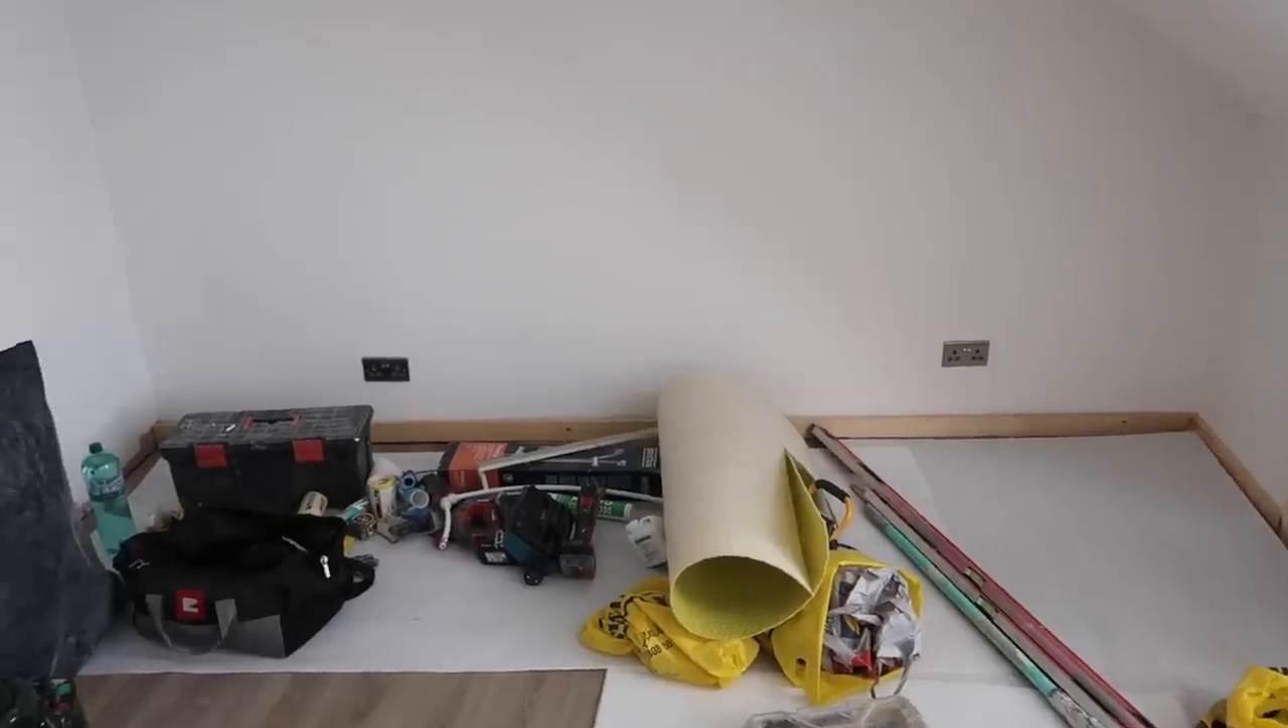The skirting board will be painted white of course so yeah that's just being fitted at the moment.